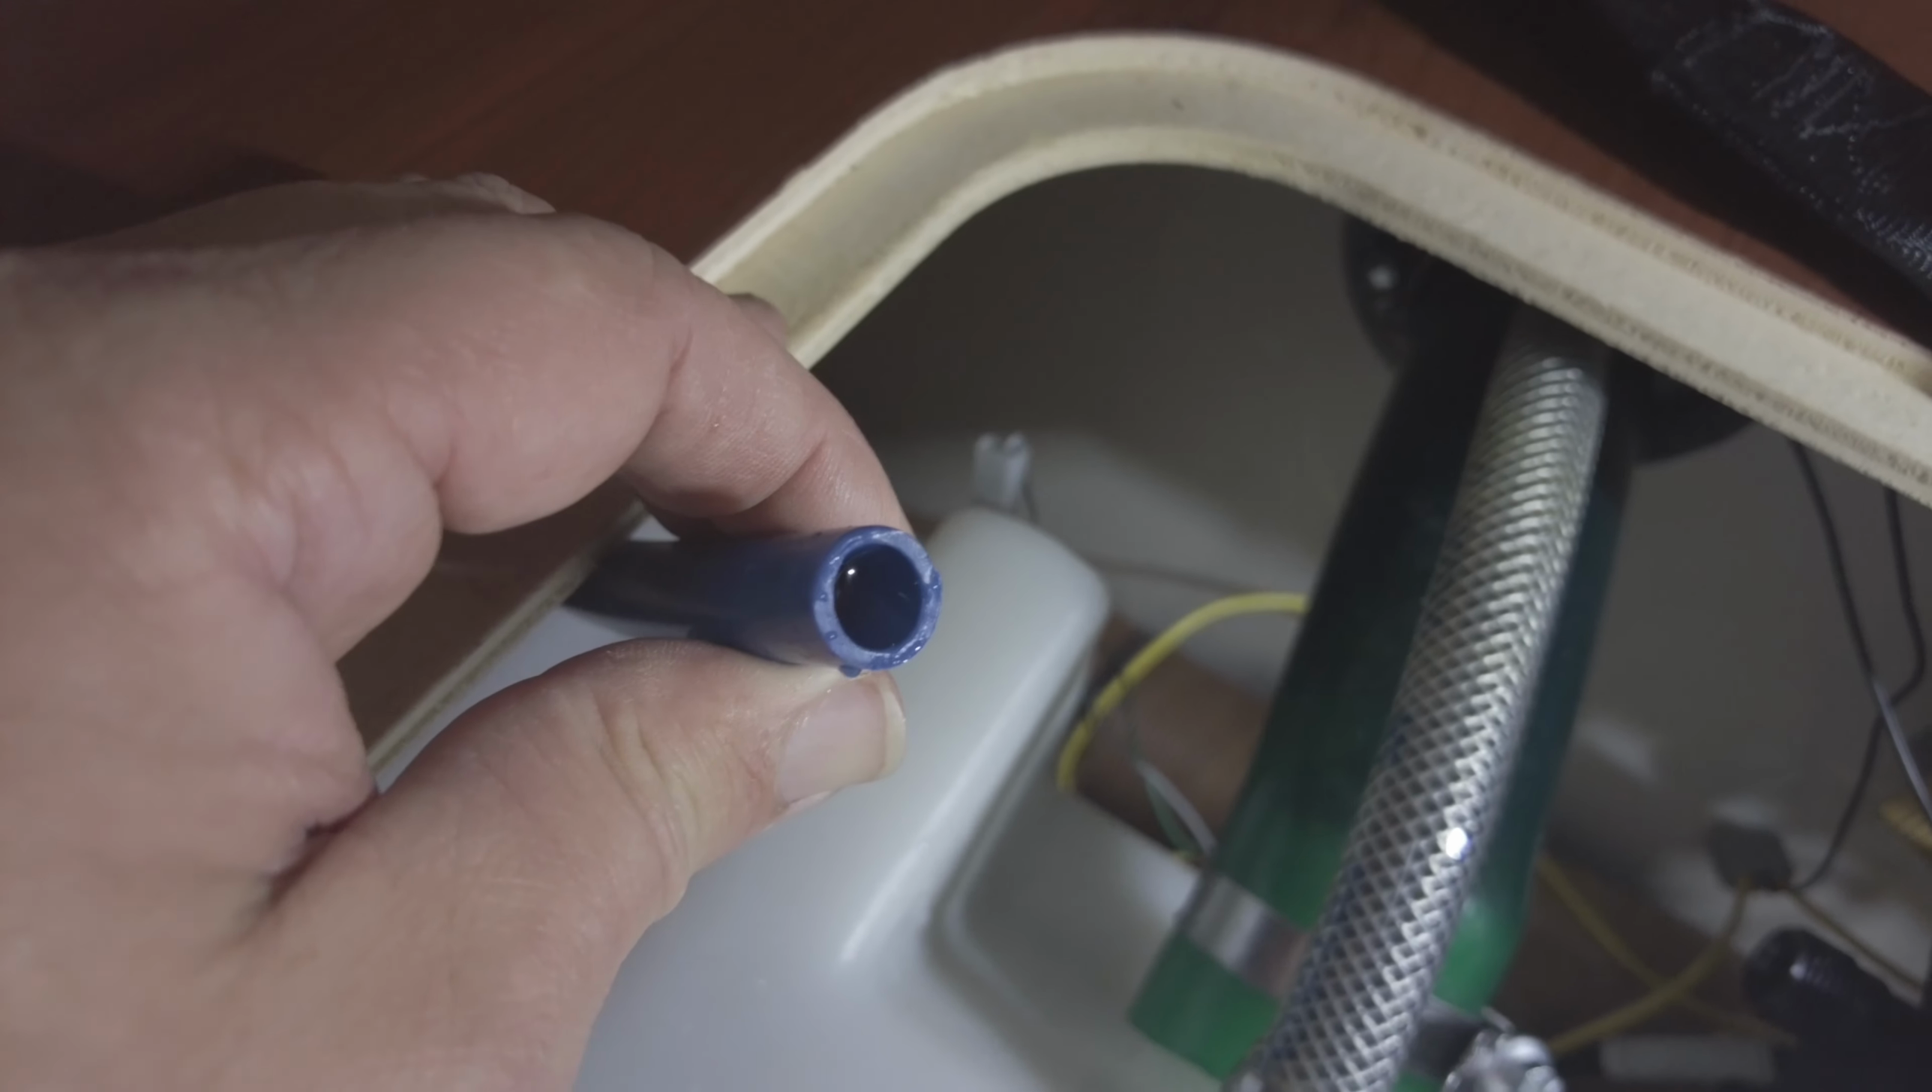Hier haben wir den anschluss schon mal abgemacht.